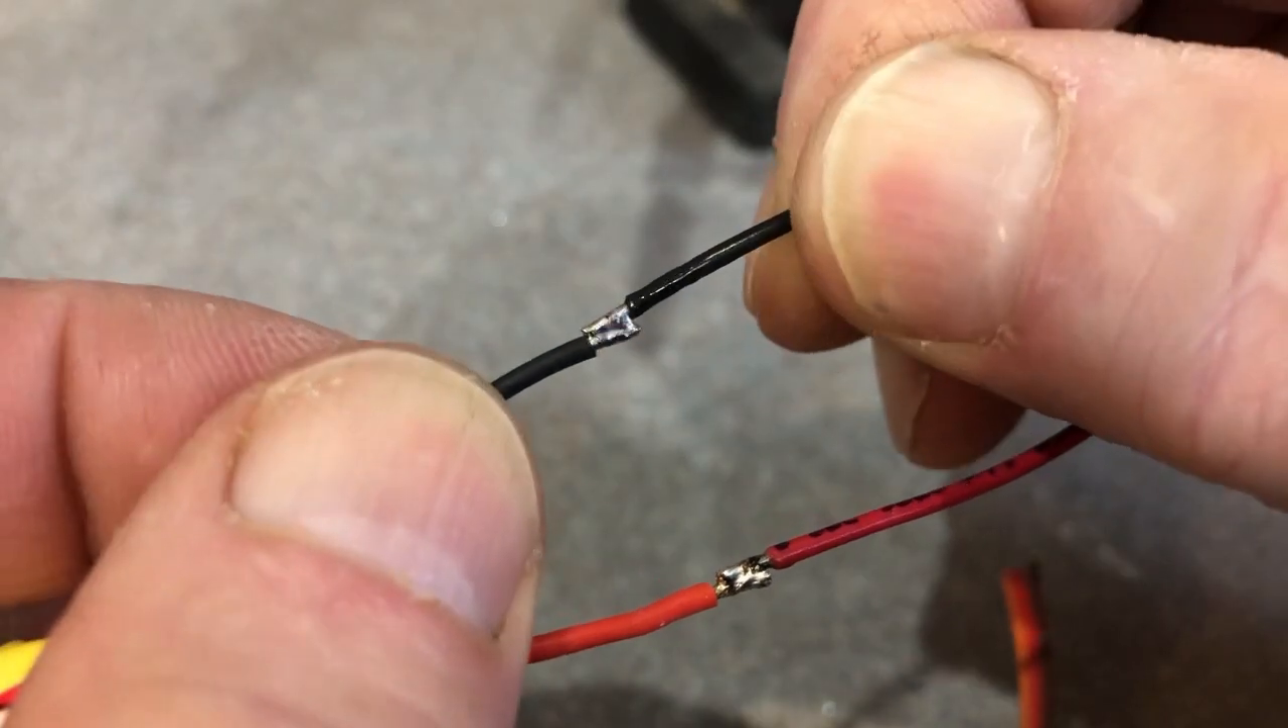So now I've got both wires soldered. The black turned out pretty nice as well.